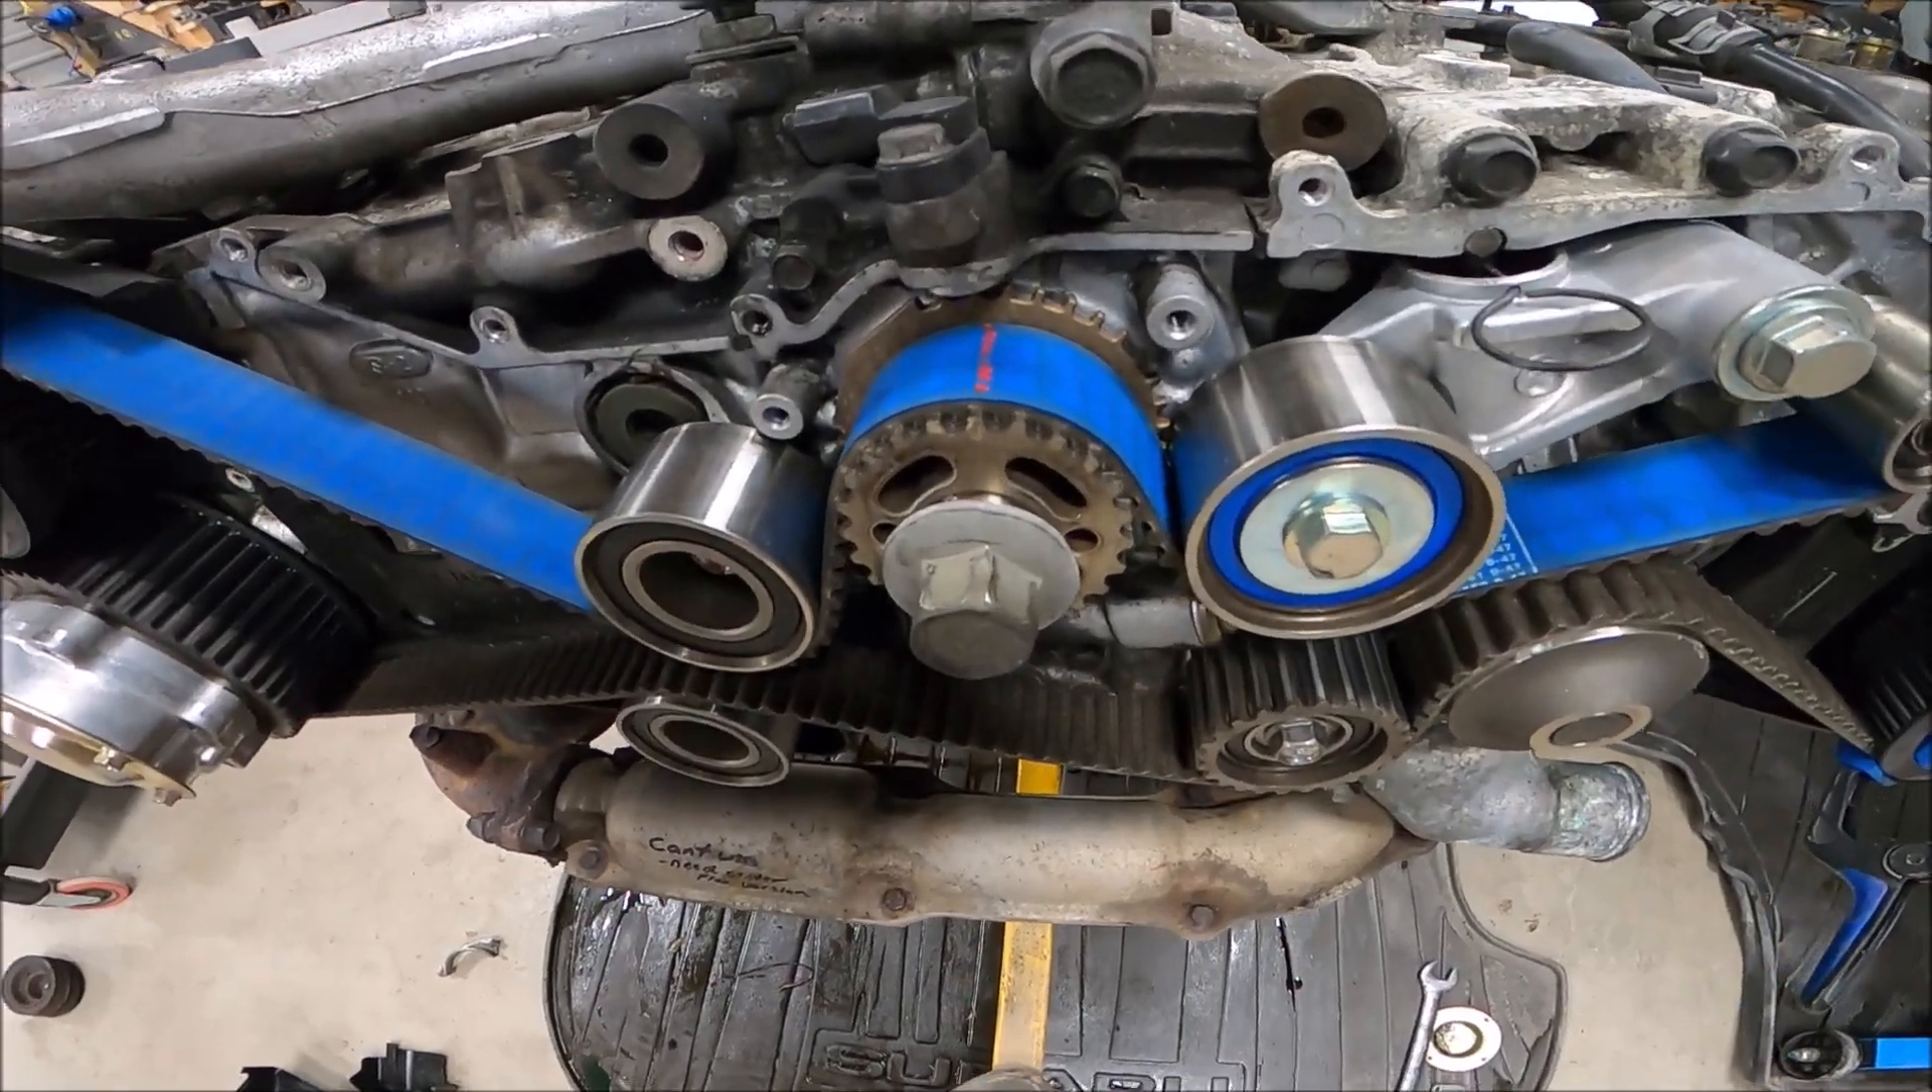So, there we are, back with the timing belt all on.